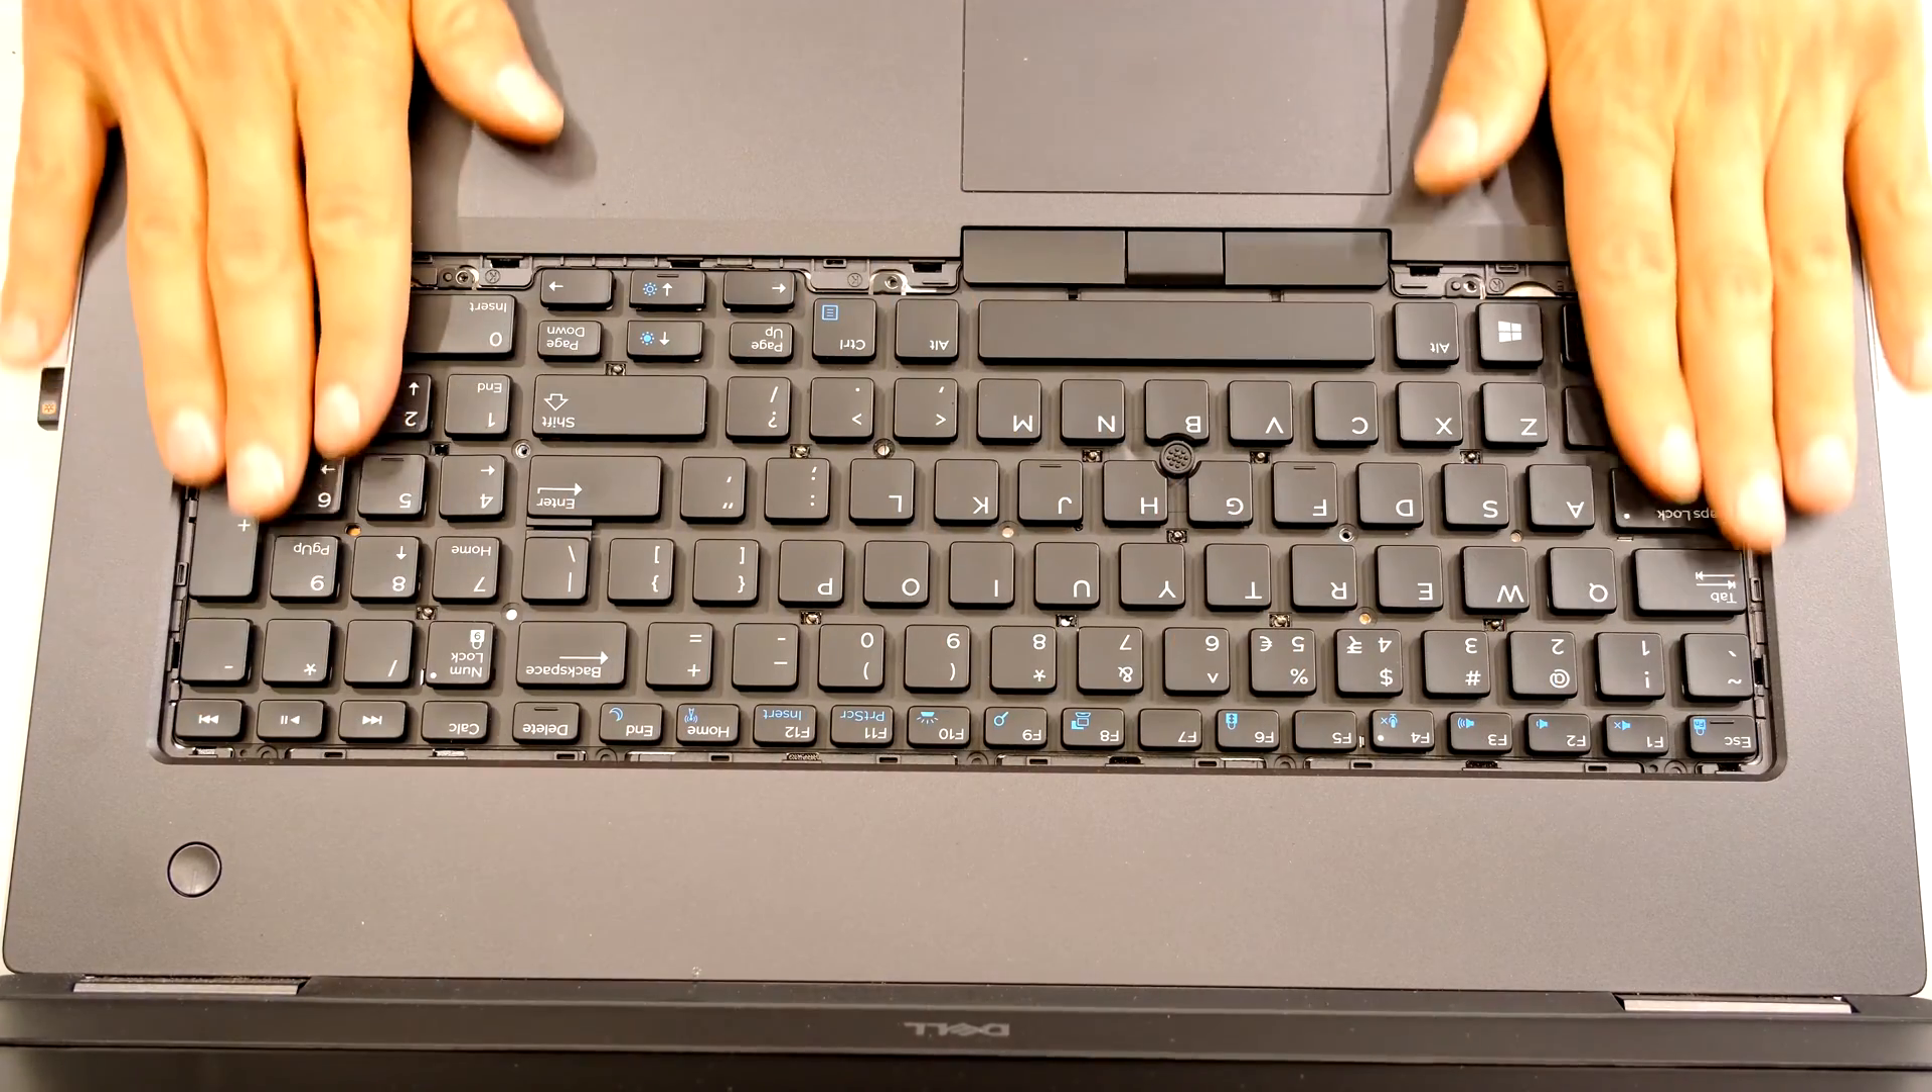Now the keyboard is now seated and now all it needs are the five screws which i'll now screw in.